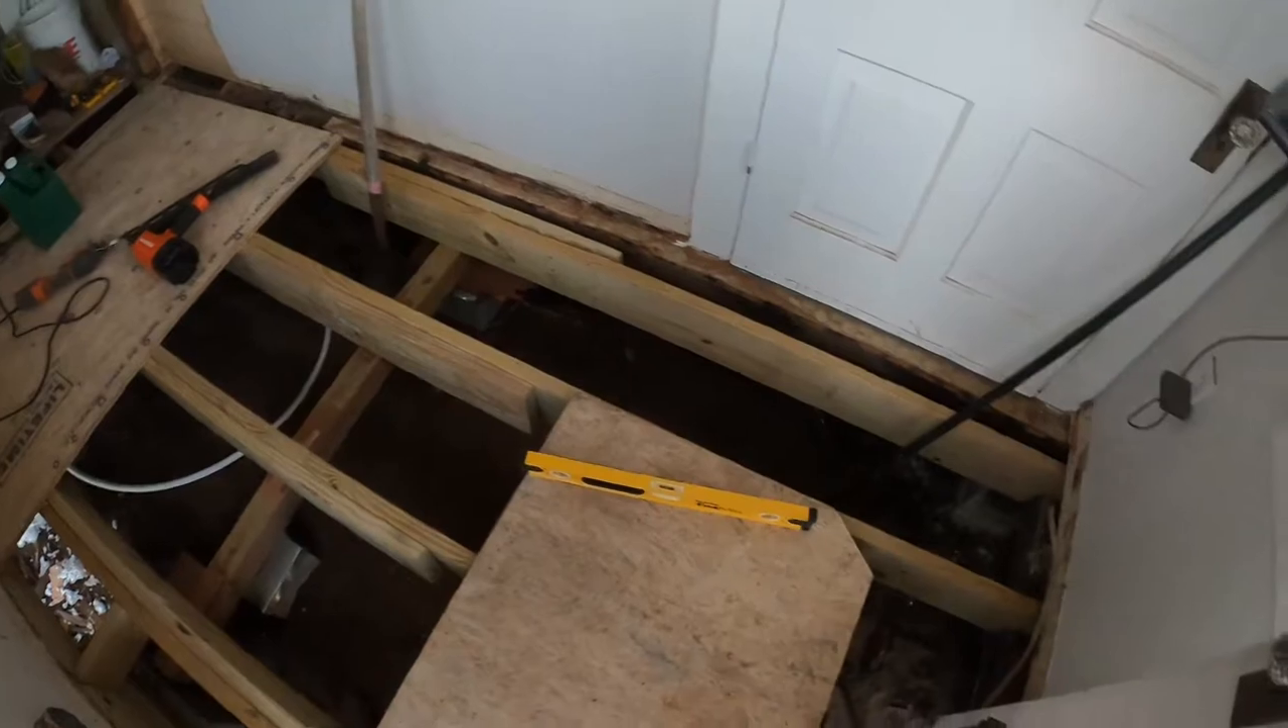Got the floor in uh ready to go all the floor joists are in now got them all leveled off.